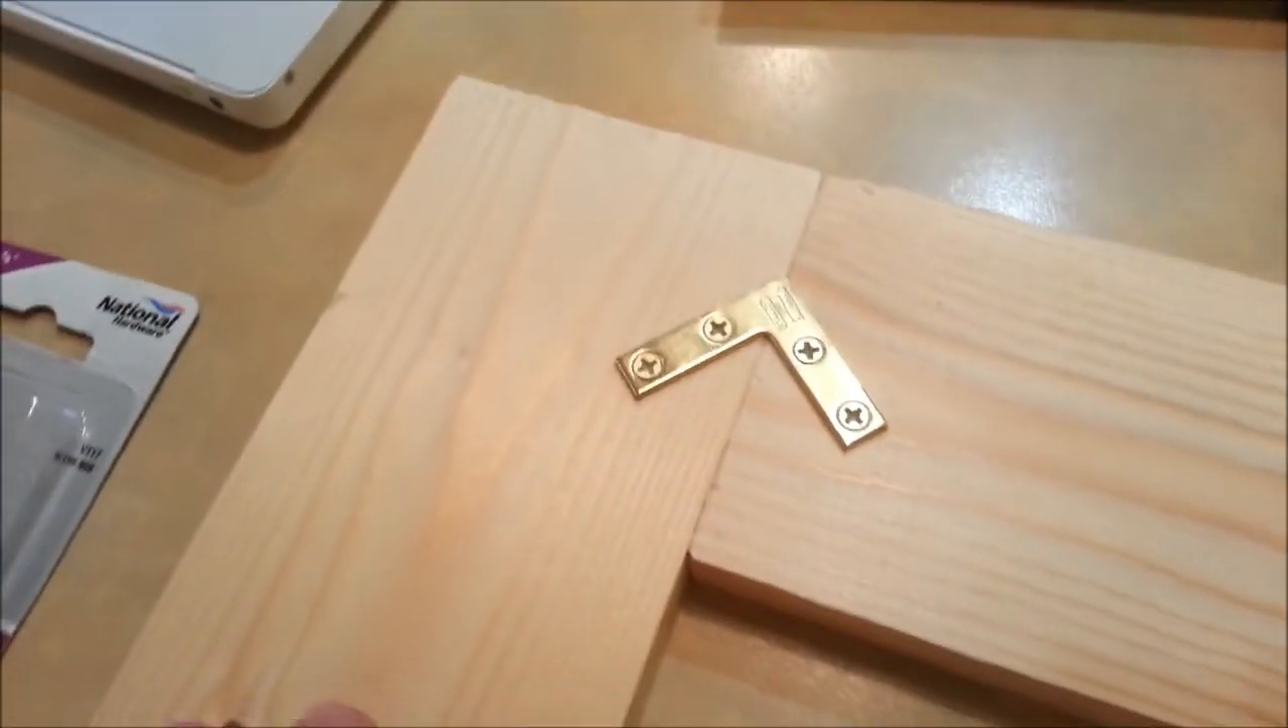Here i put the uh corner brace on at an angle and having two screws in there.